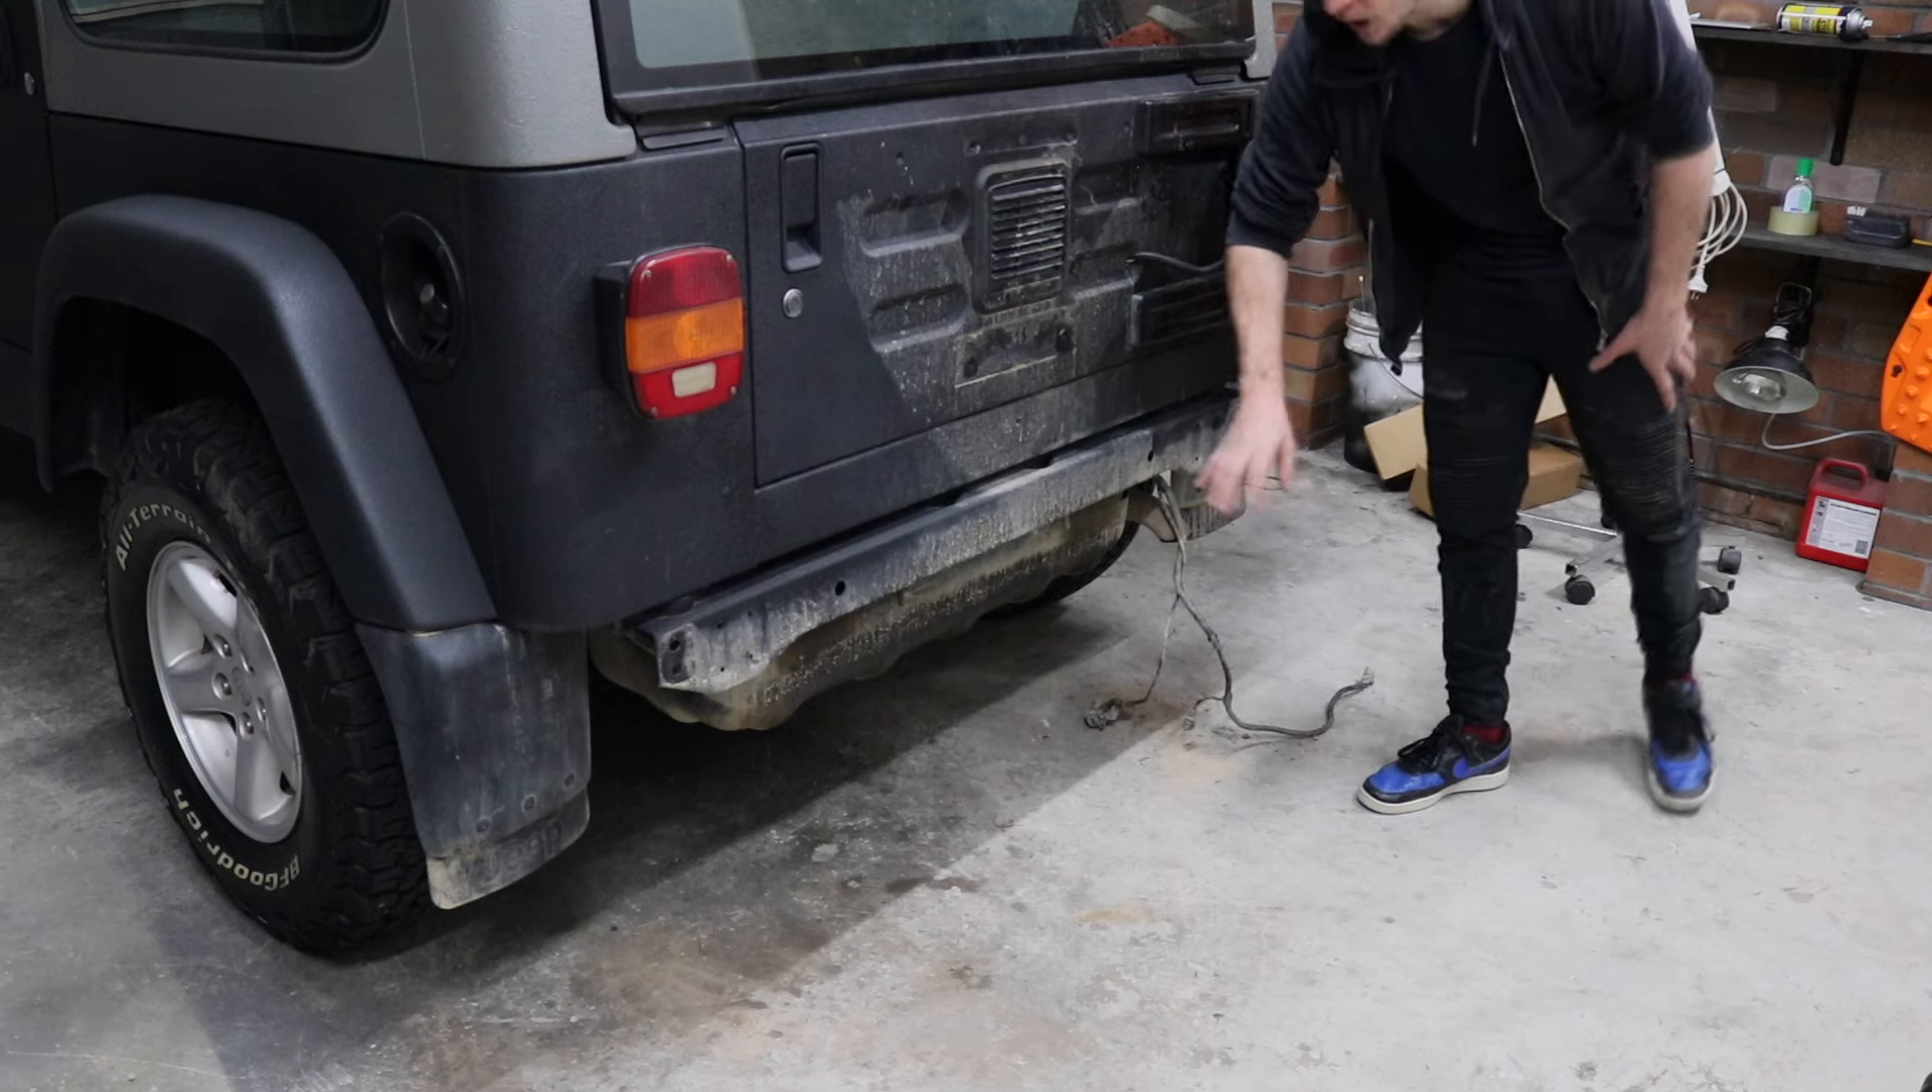So we've got everything removed now, tow bar, rear bar and the rear tire carrier.